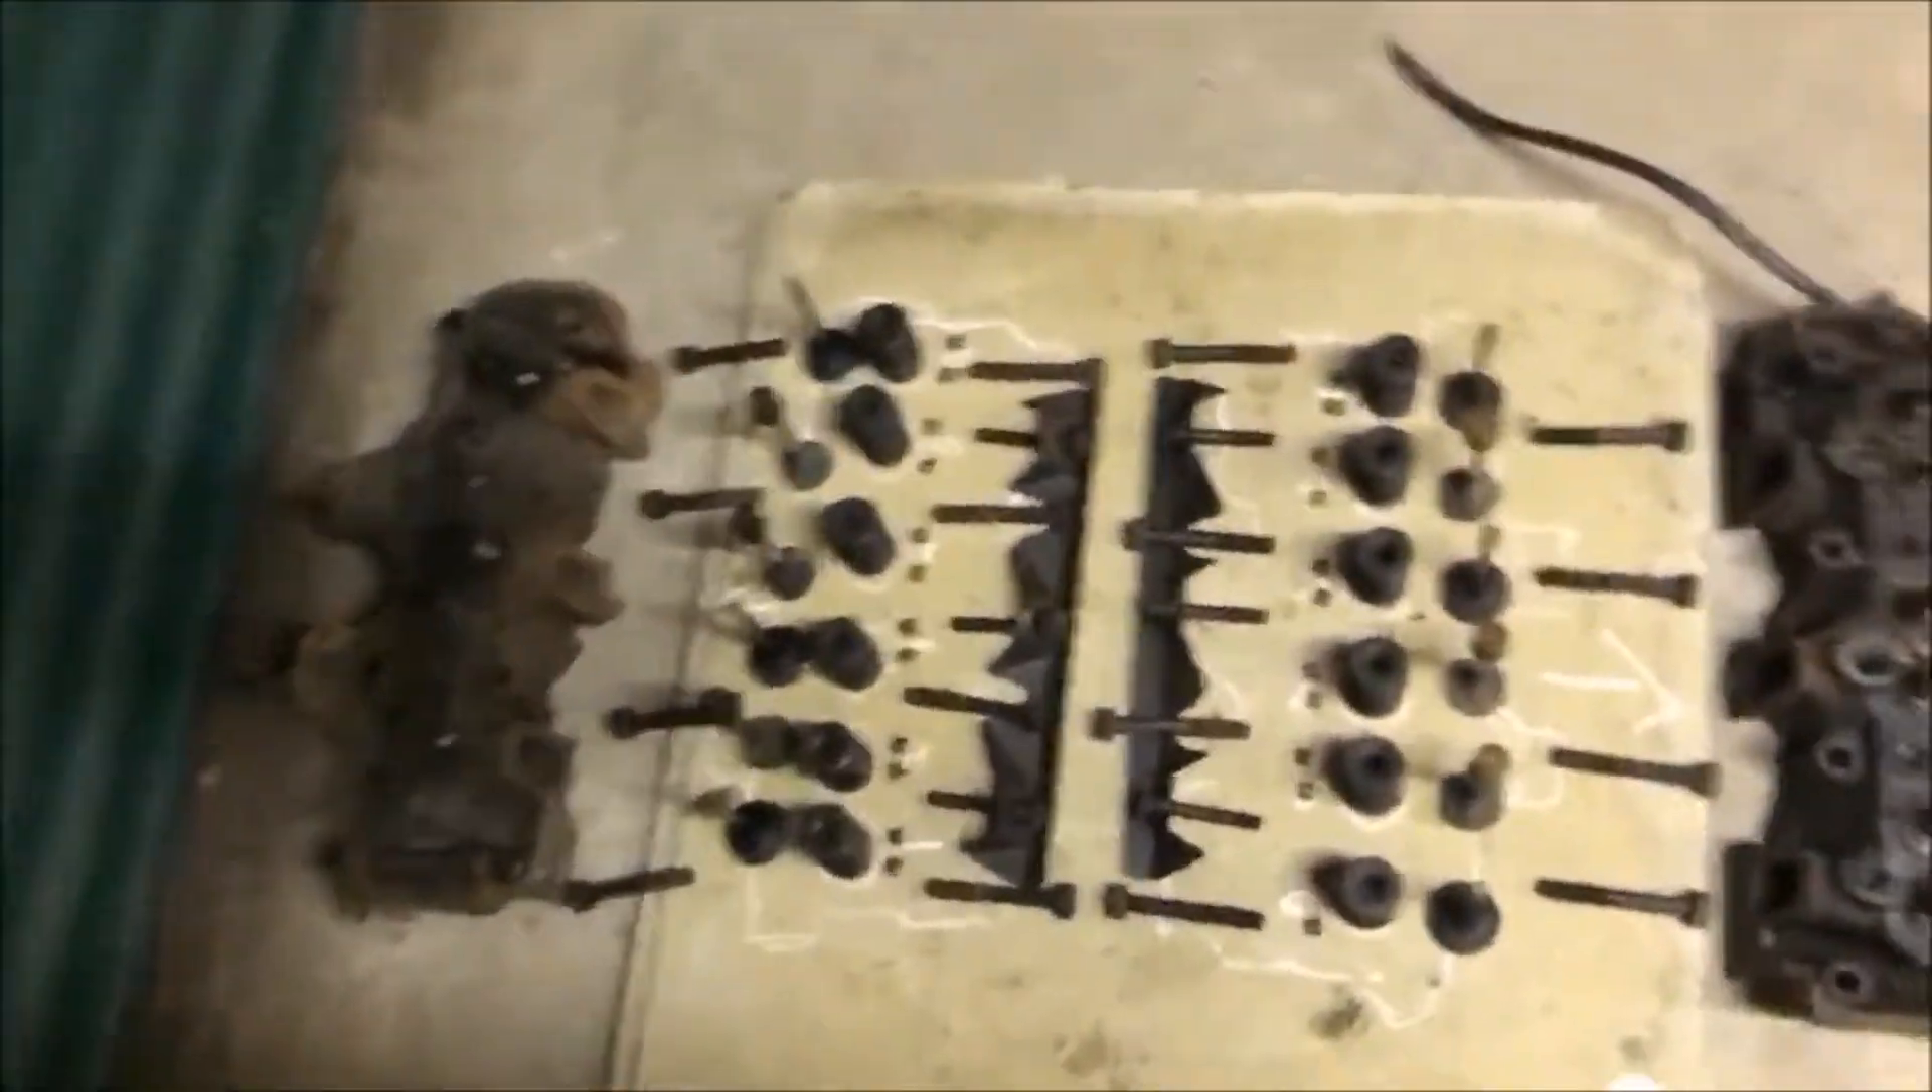Okay, I've finished dismantling the, uh, cylinder heads. And this is what it looks like so far.